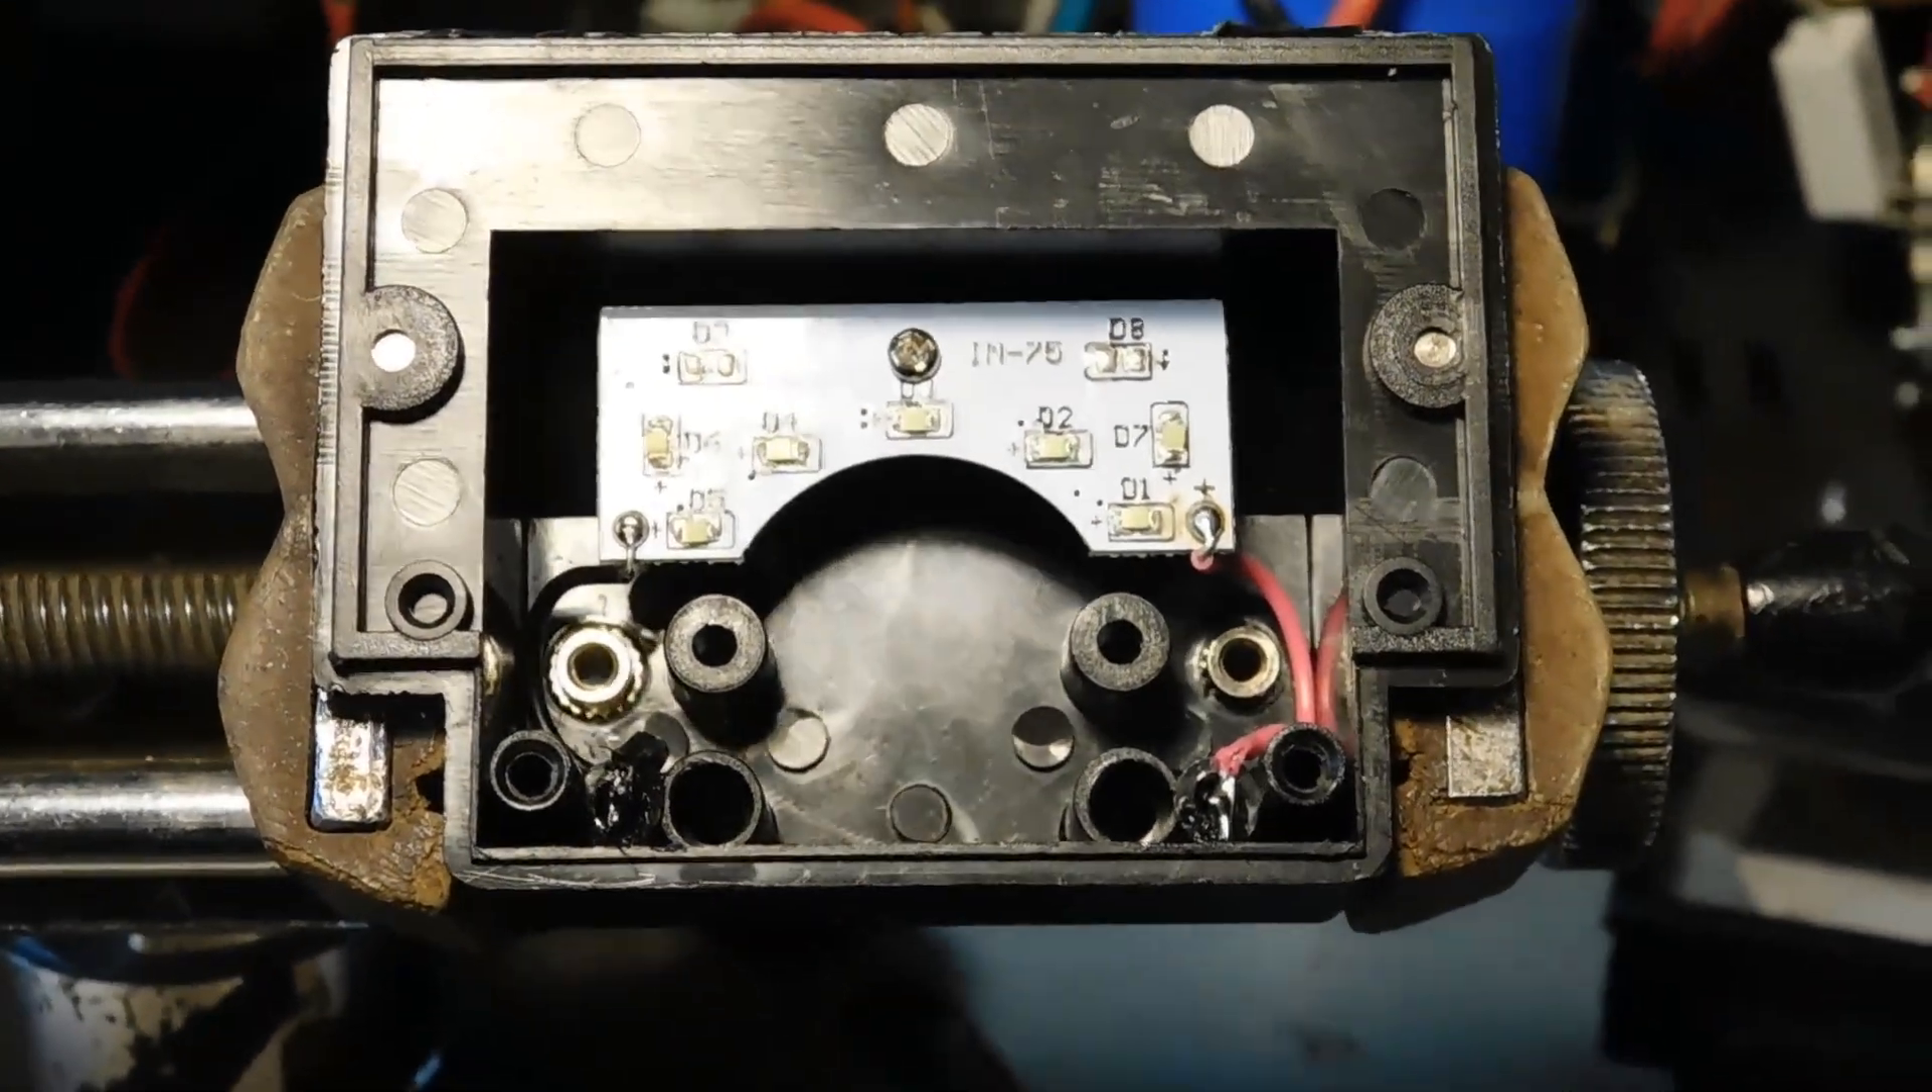Ok, here's what it looks like with the LED board installed.